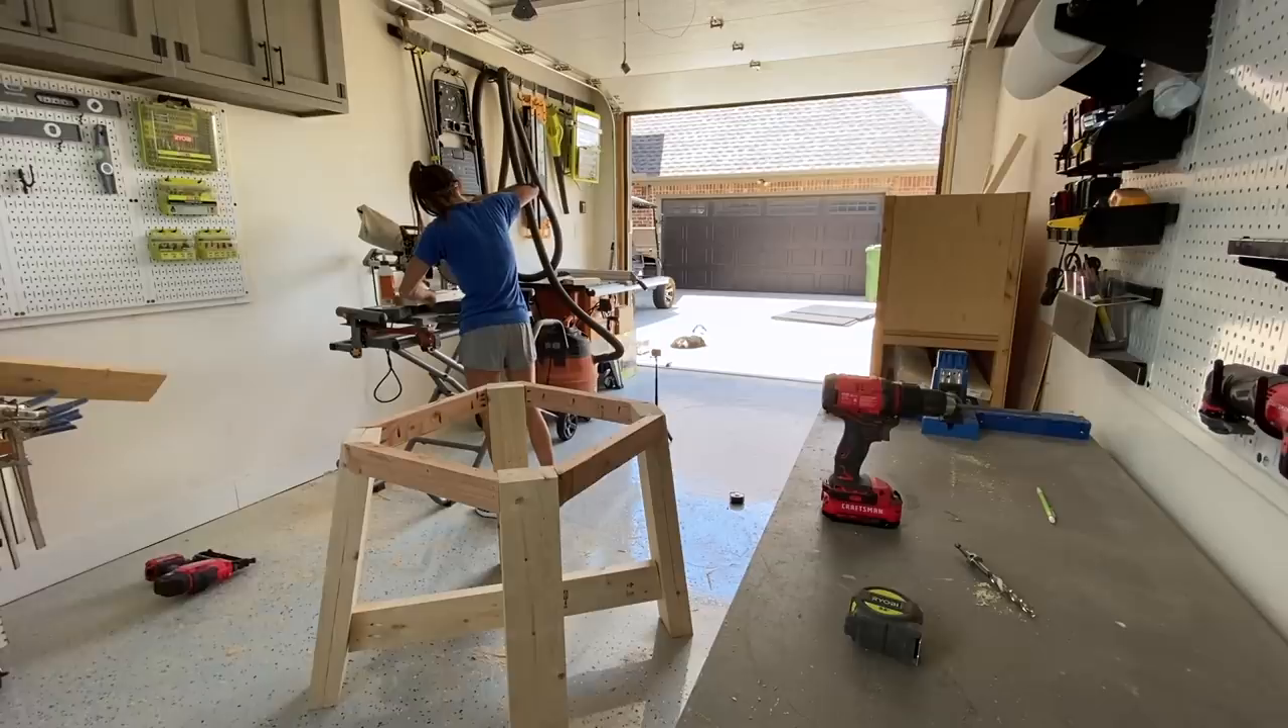So the whole table base is completely done. And now I just have to add the little decorative pieces on each end.